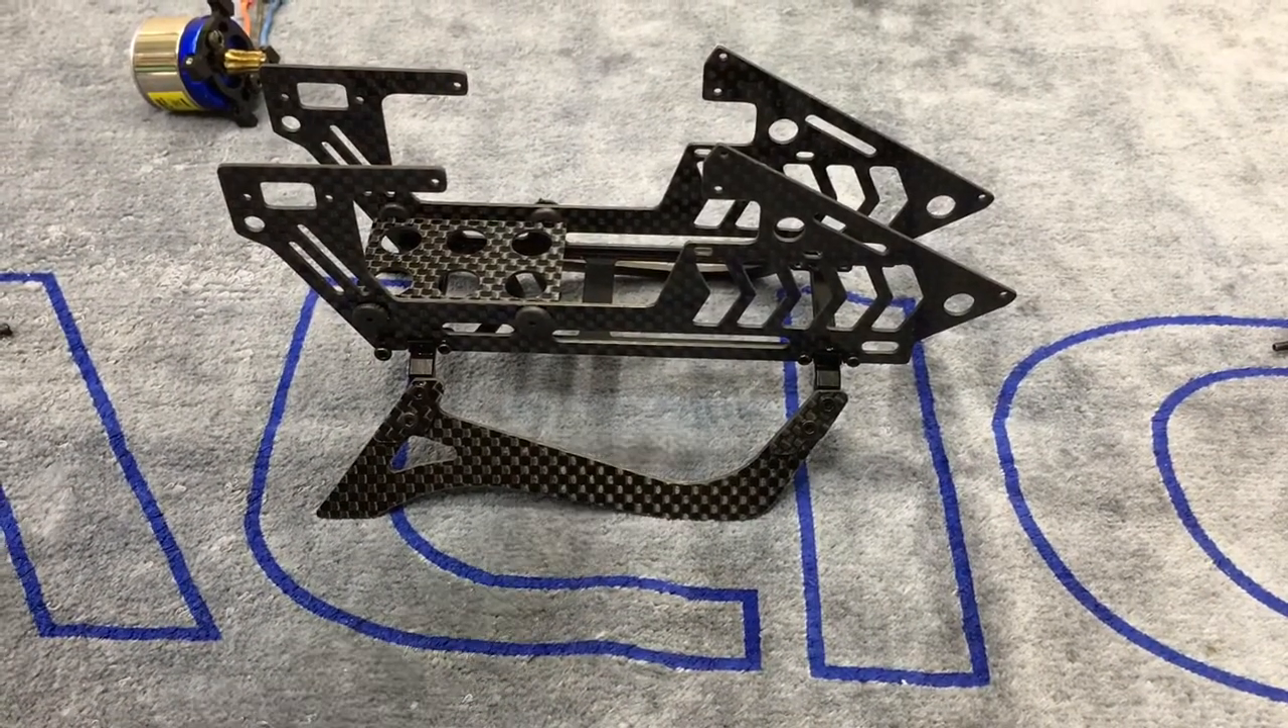All right so we have the skids on perfect everything is good like it should be so skids are on everything fit like it should.